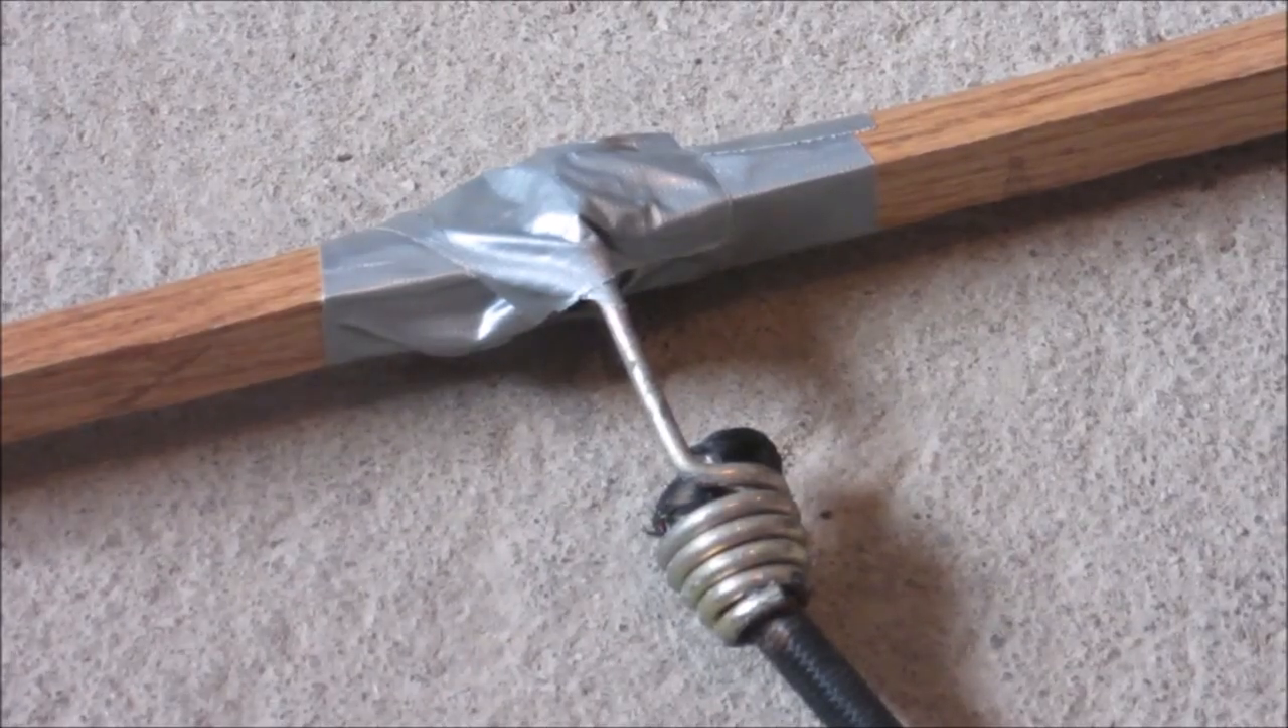So there's the connected bungee cords.